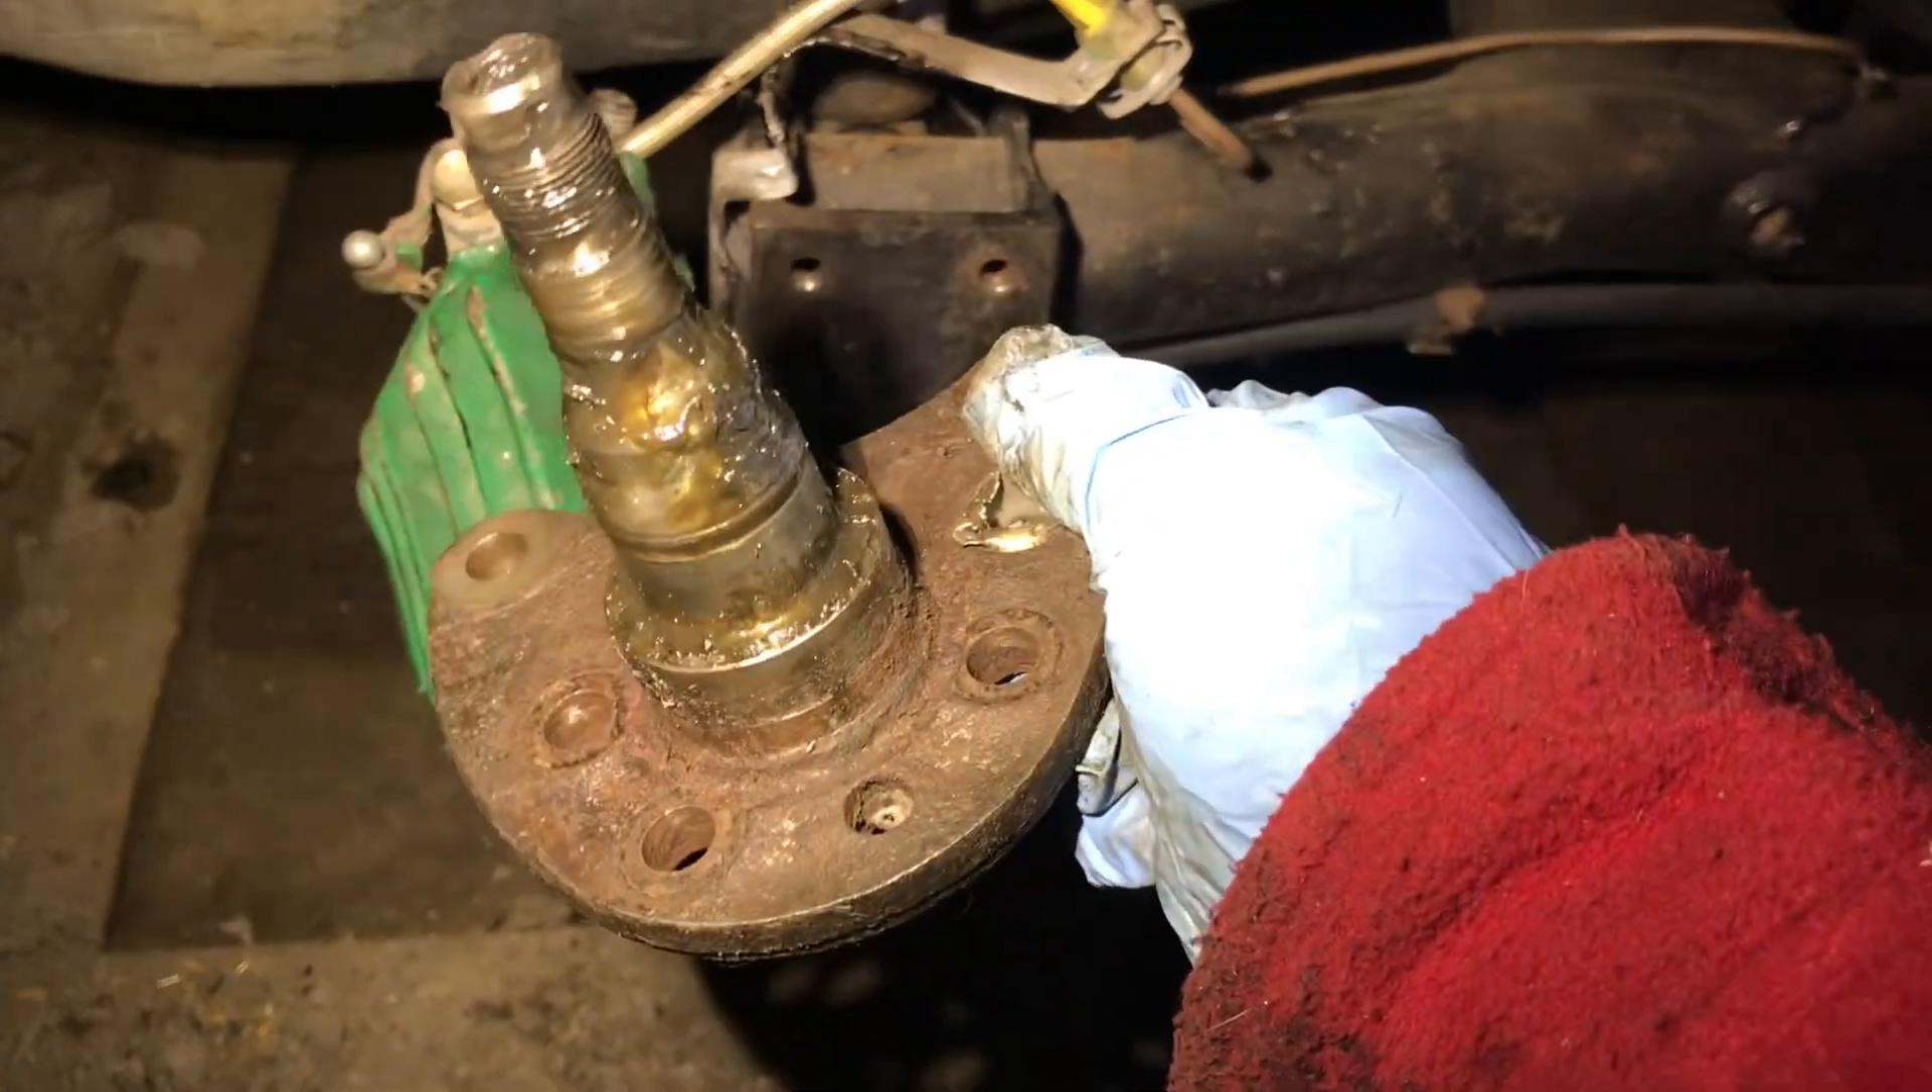That's the old stub axle removed.